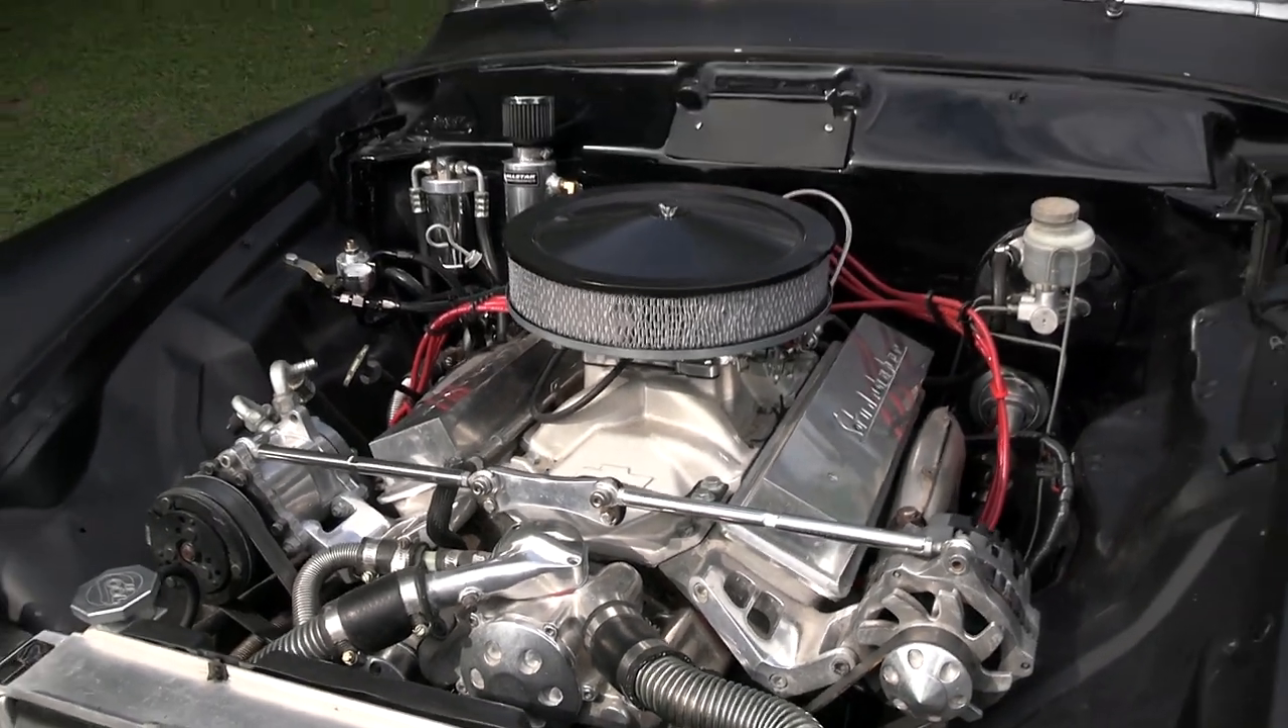As you can tell, obviously I don't have a hood on it yet.